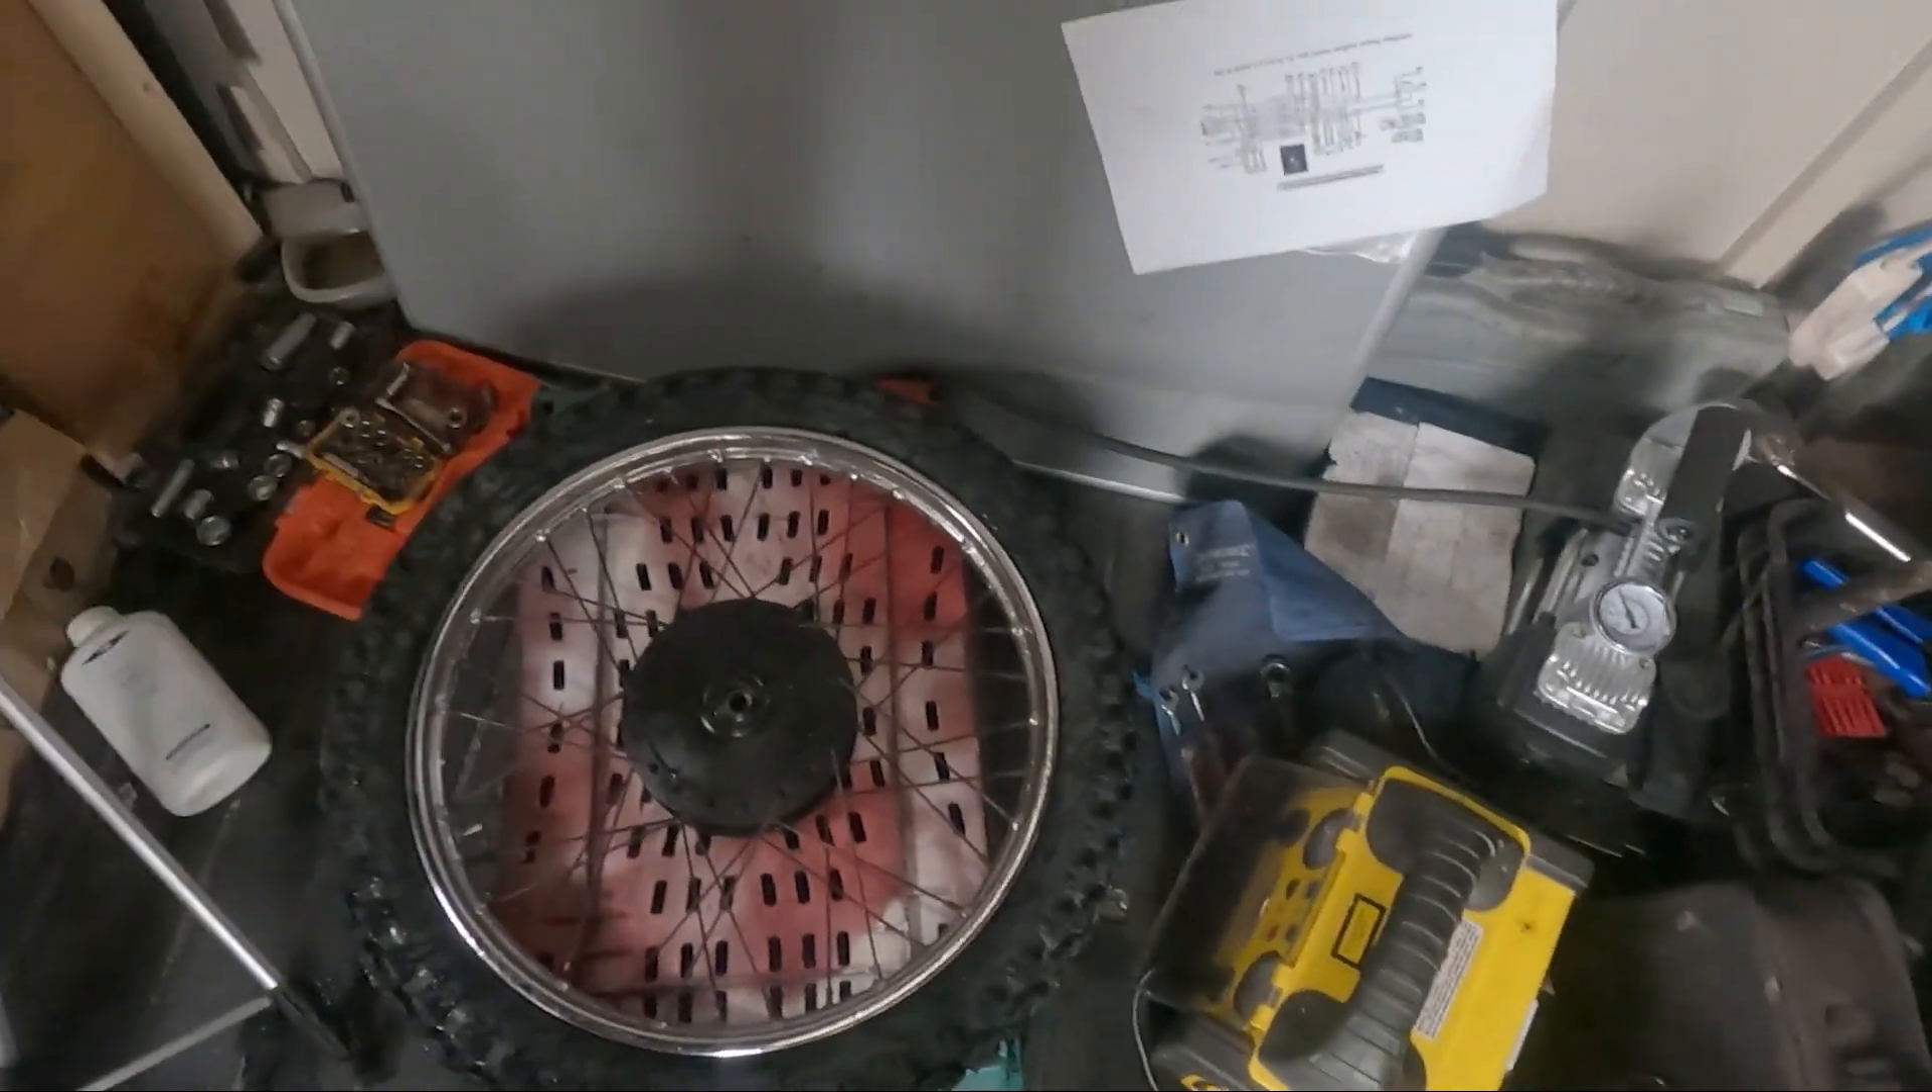That tyre's on.